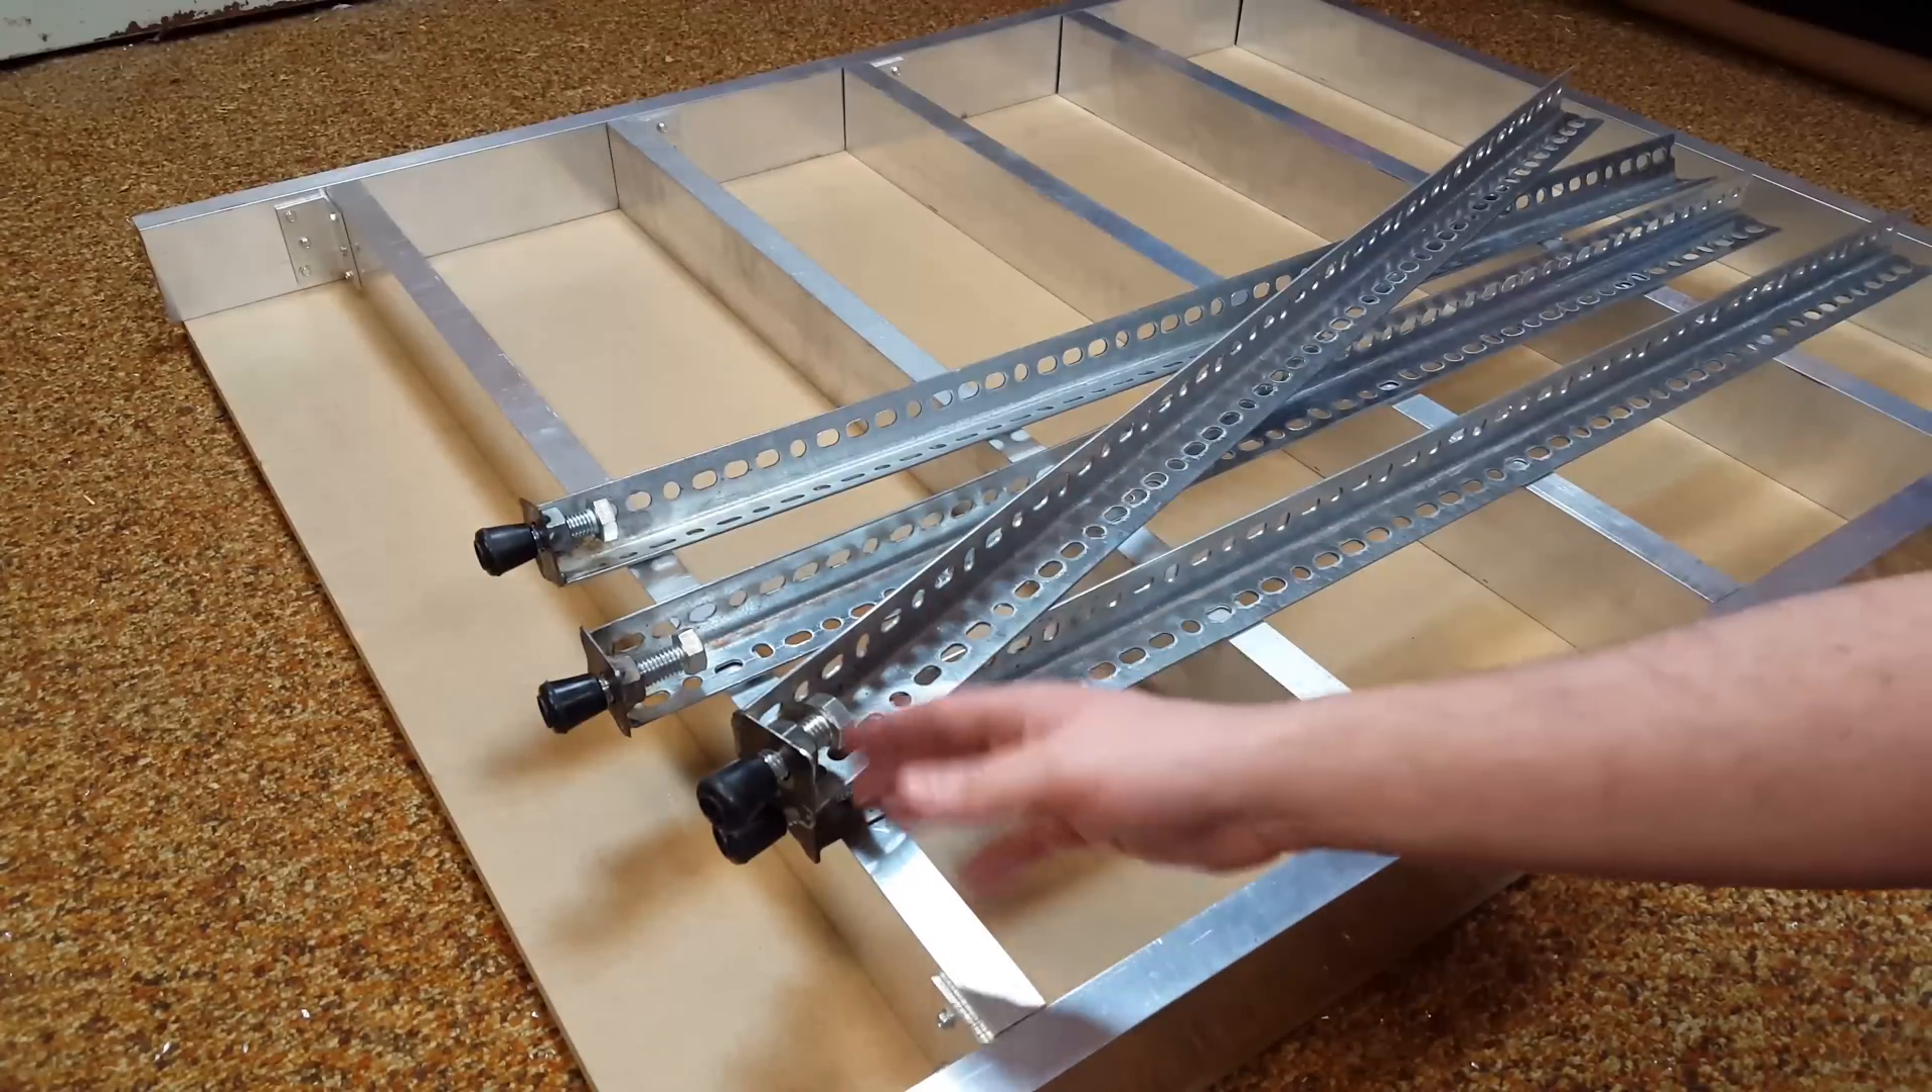What I've done to it is I've welded little pieces of steel on the bottoms here like this and then tacked in a bolt that is basically going to work as a leveler.